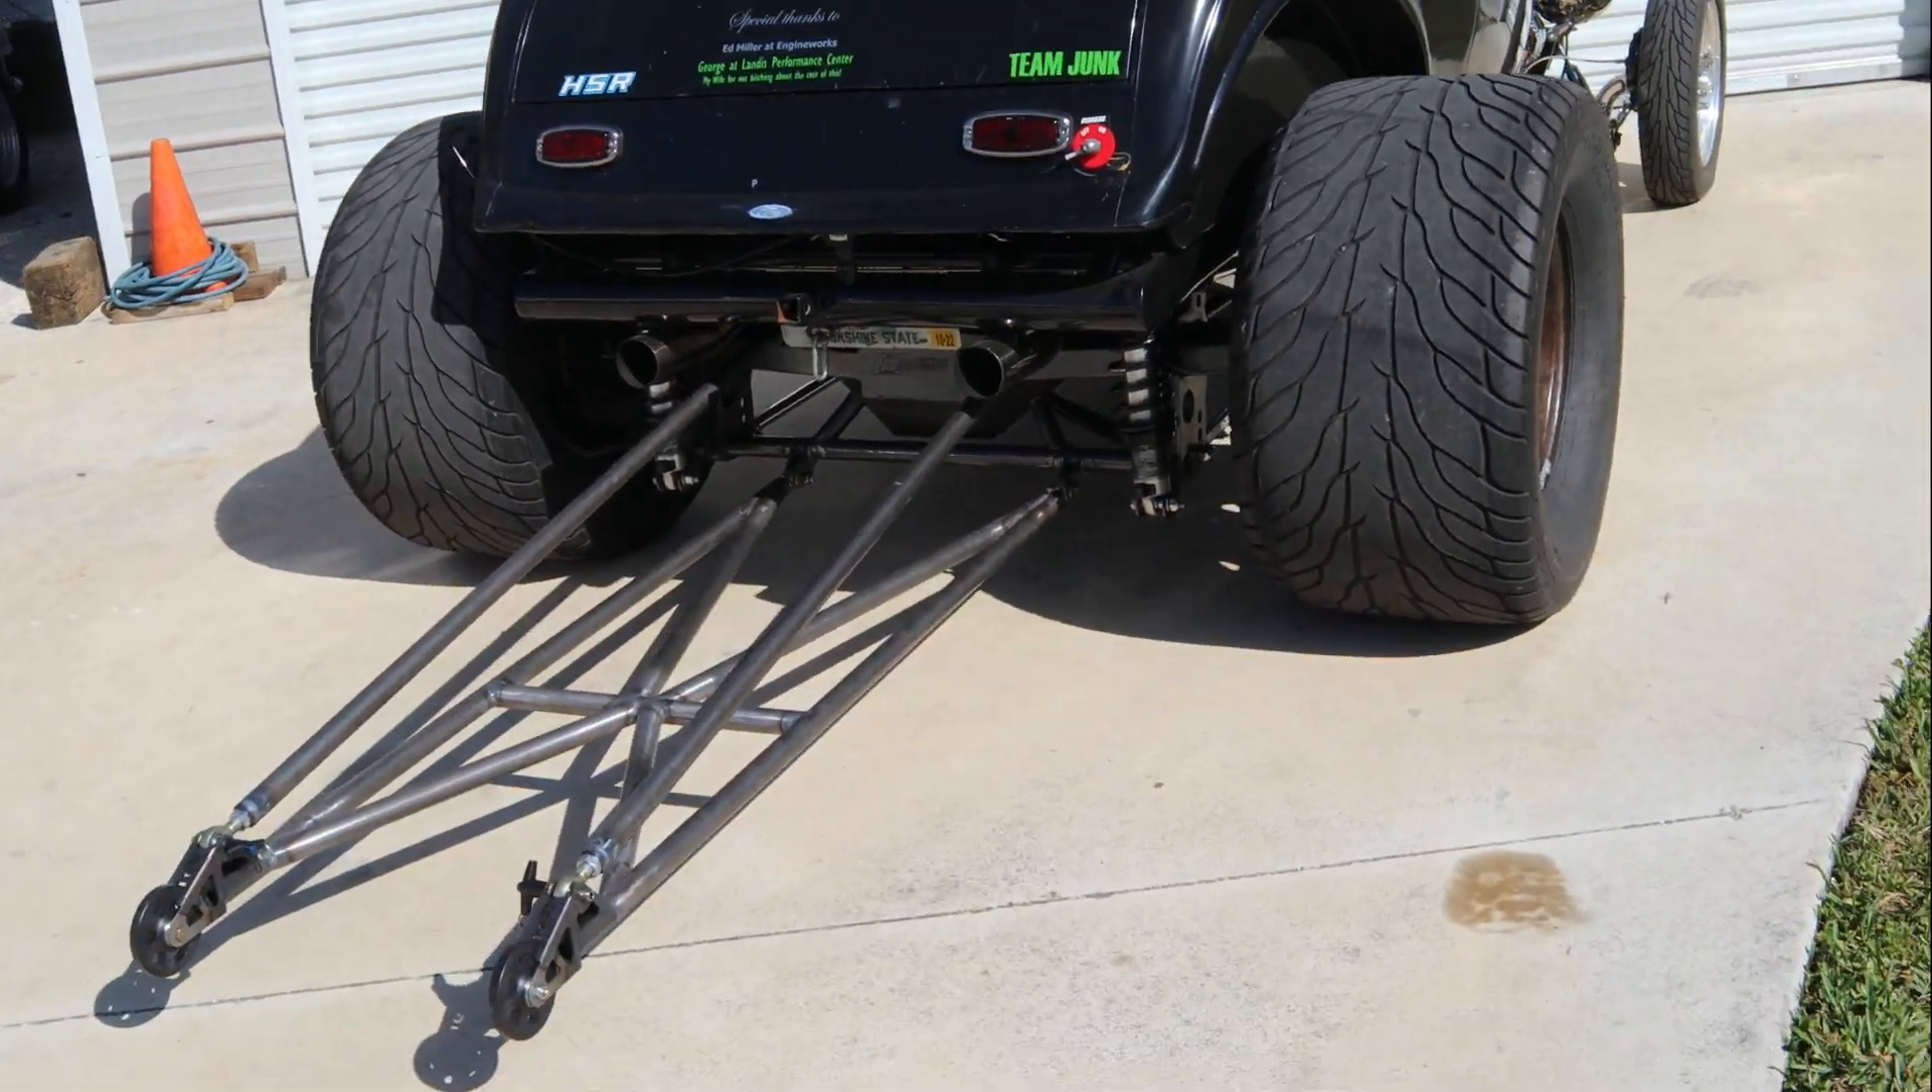There's the wheelie bars all mounted up ready to go.